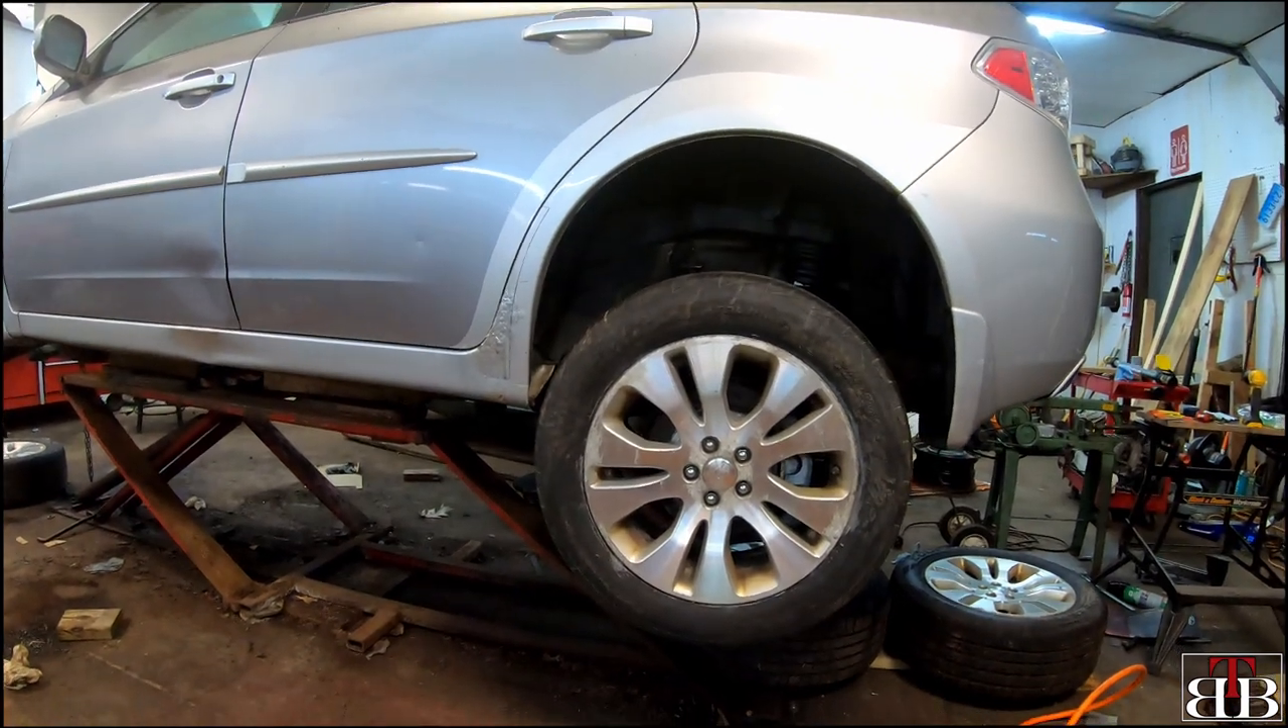Car's not squatted so the wheels are not centered.